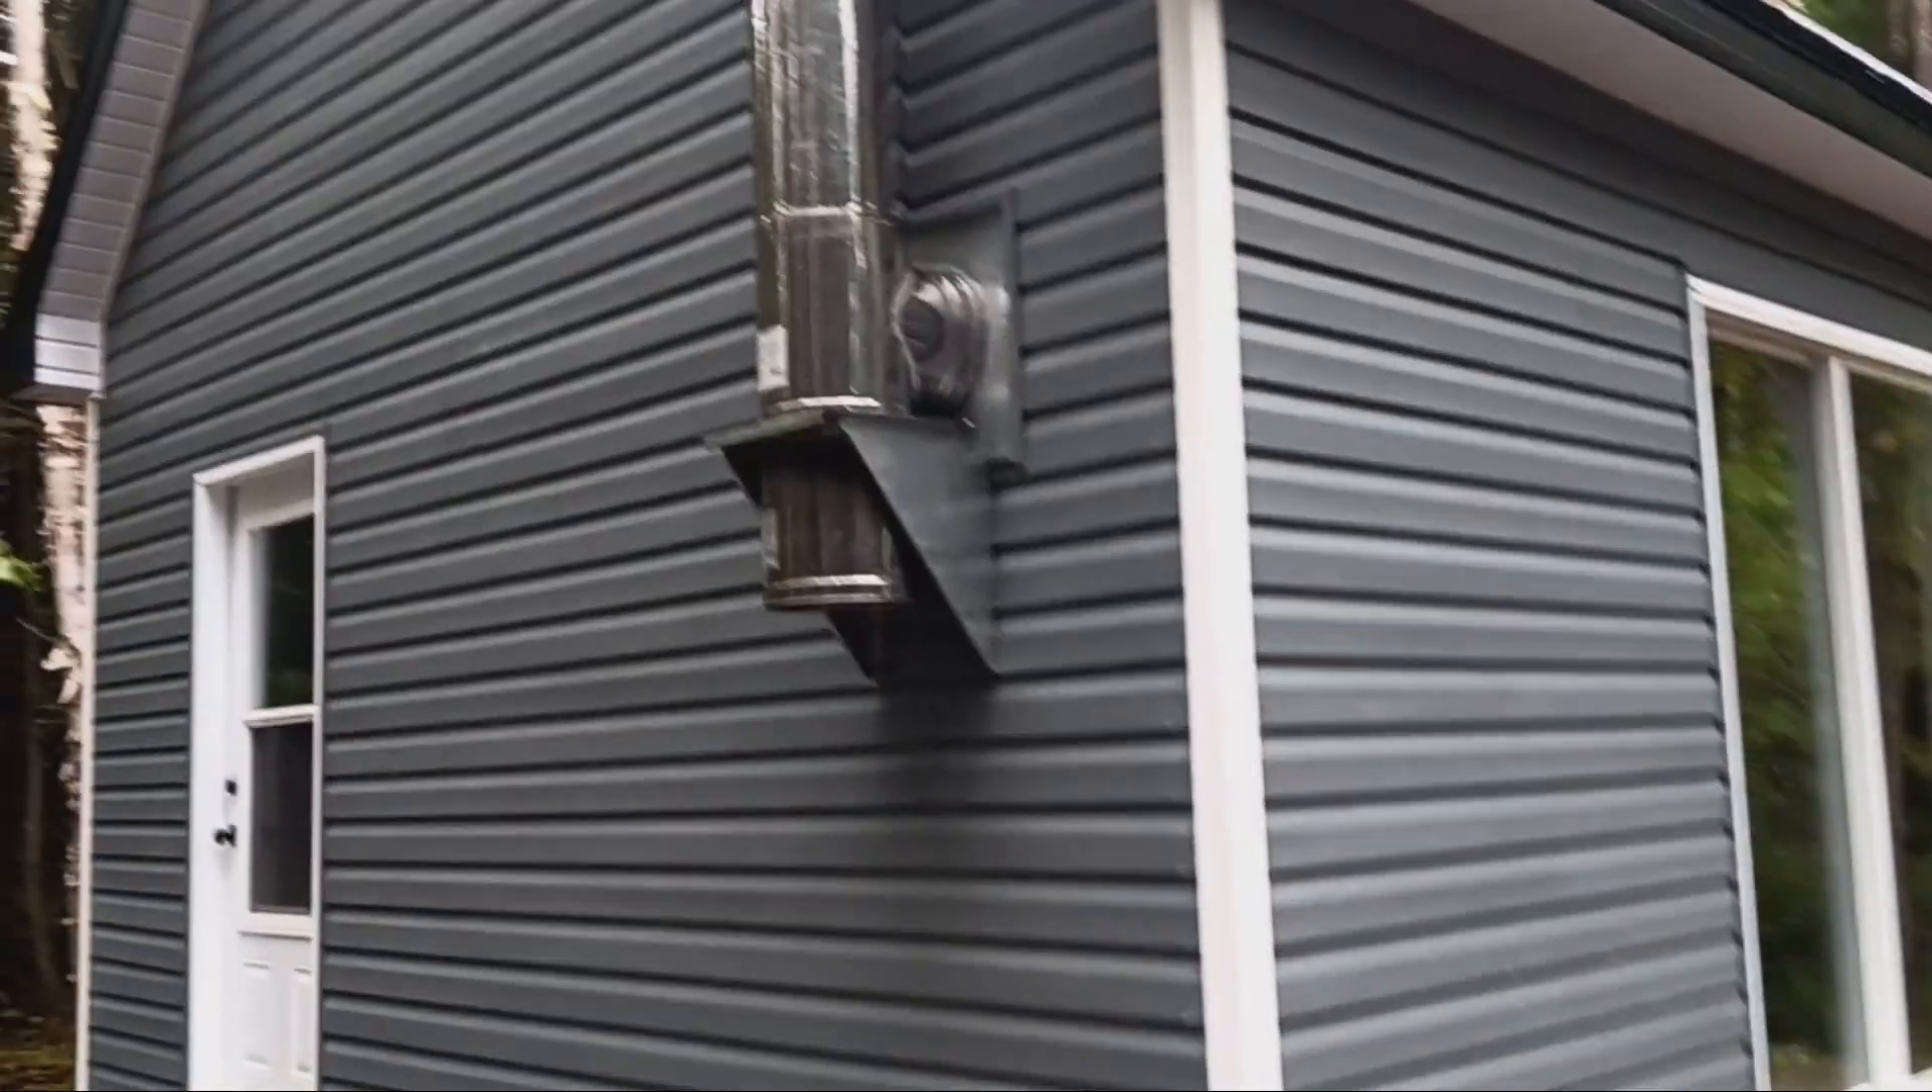I've also did the hardest part of the chimney which is to install that wall thimble to go through the wall T you know just that first starting point for the chimney.